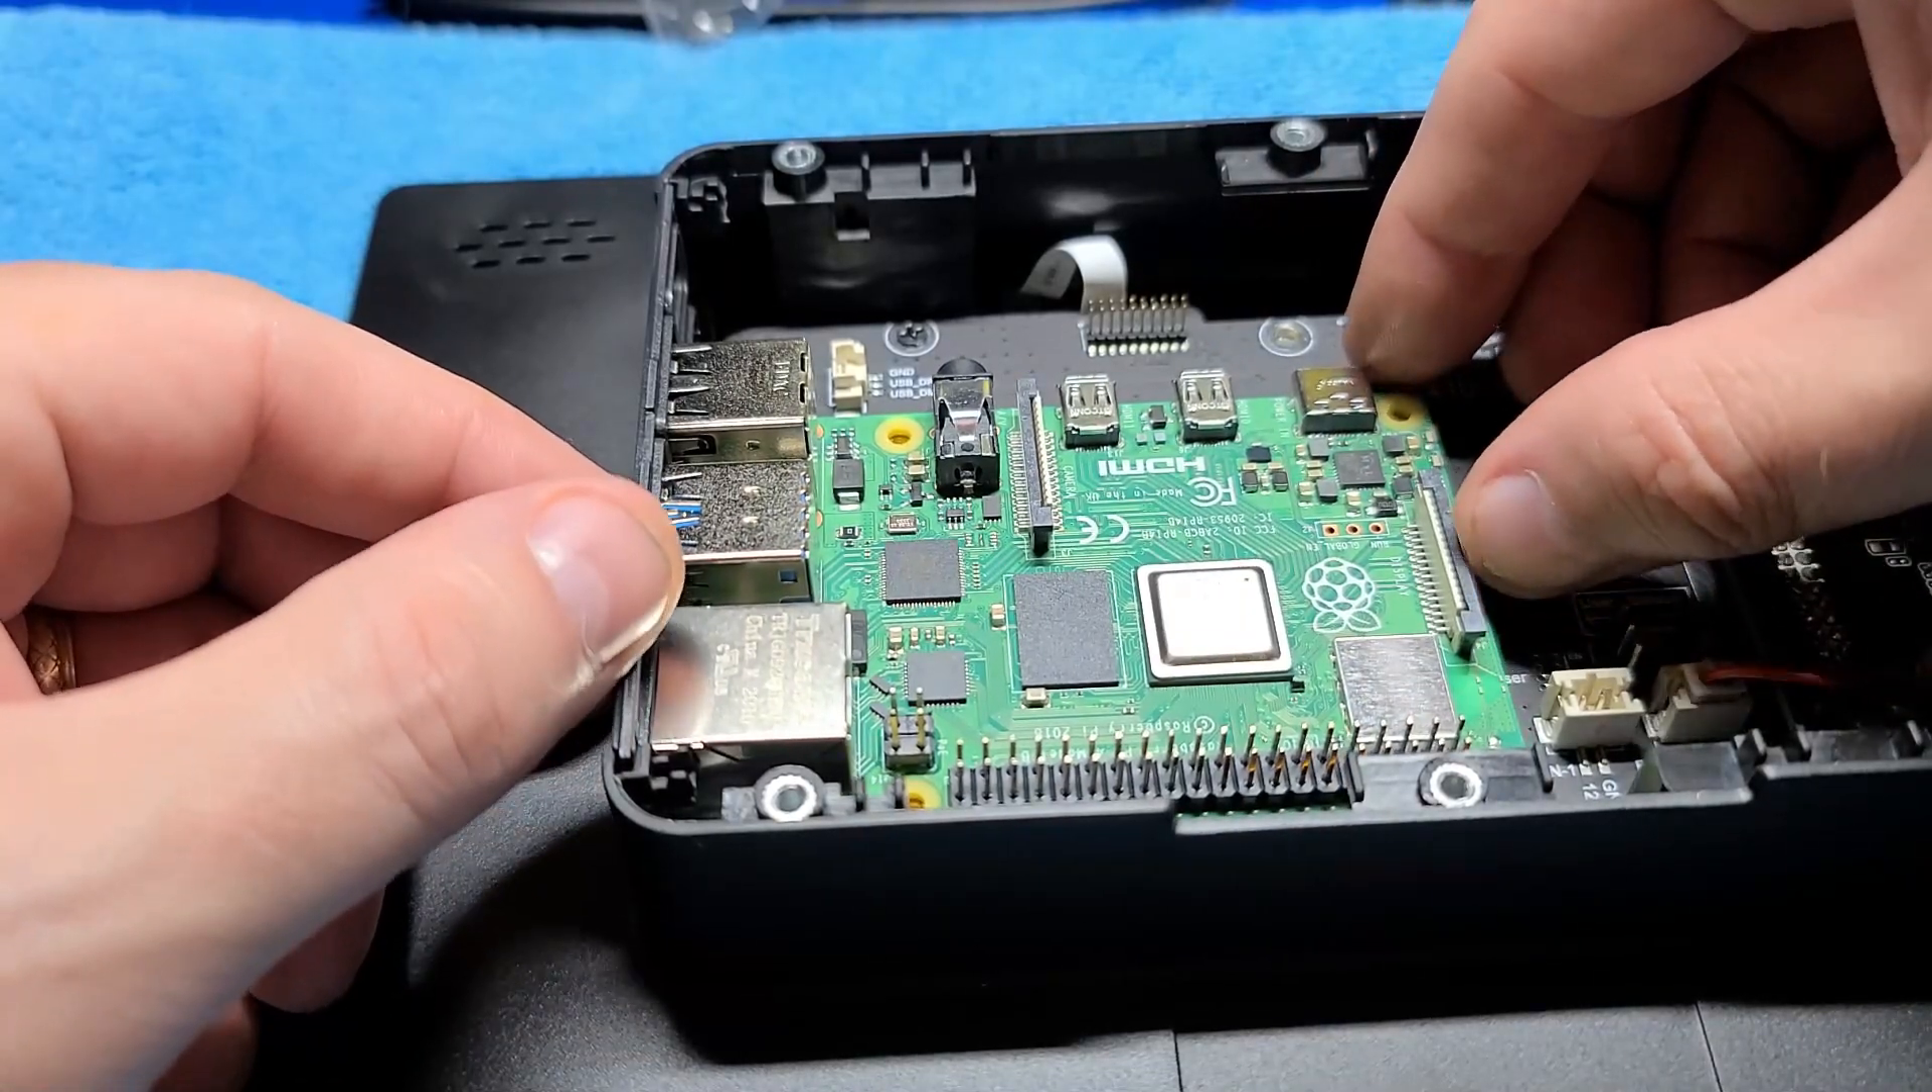I'm just going to go ahead and set the Raspberry Pi 4 in here temporarily. There are some more pieces we need to connect.